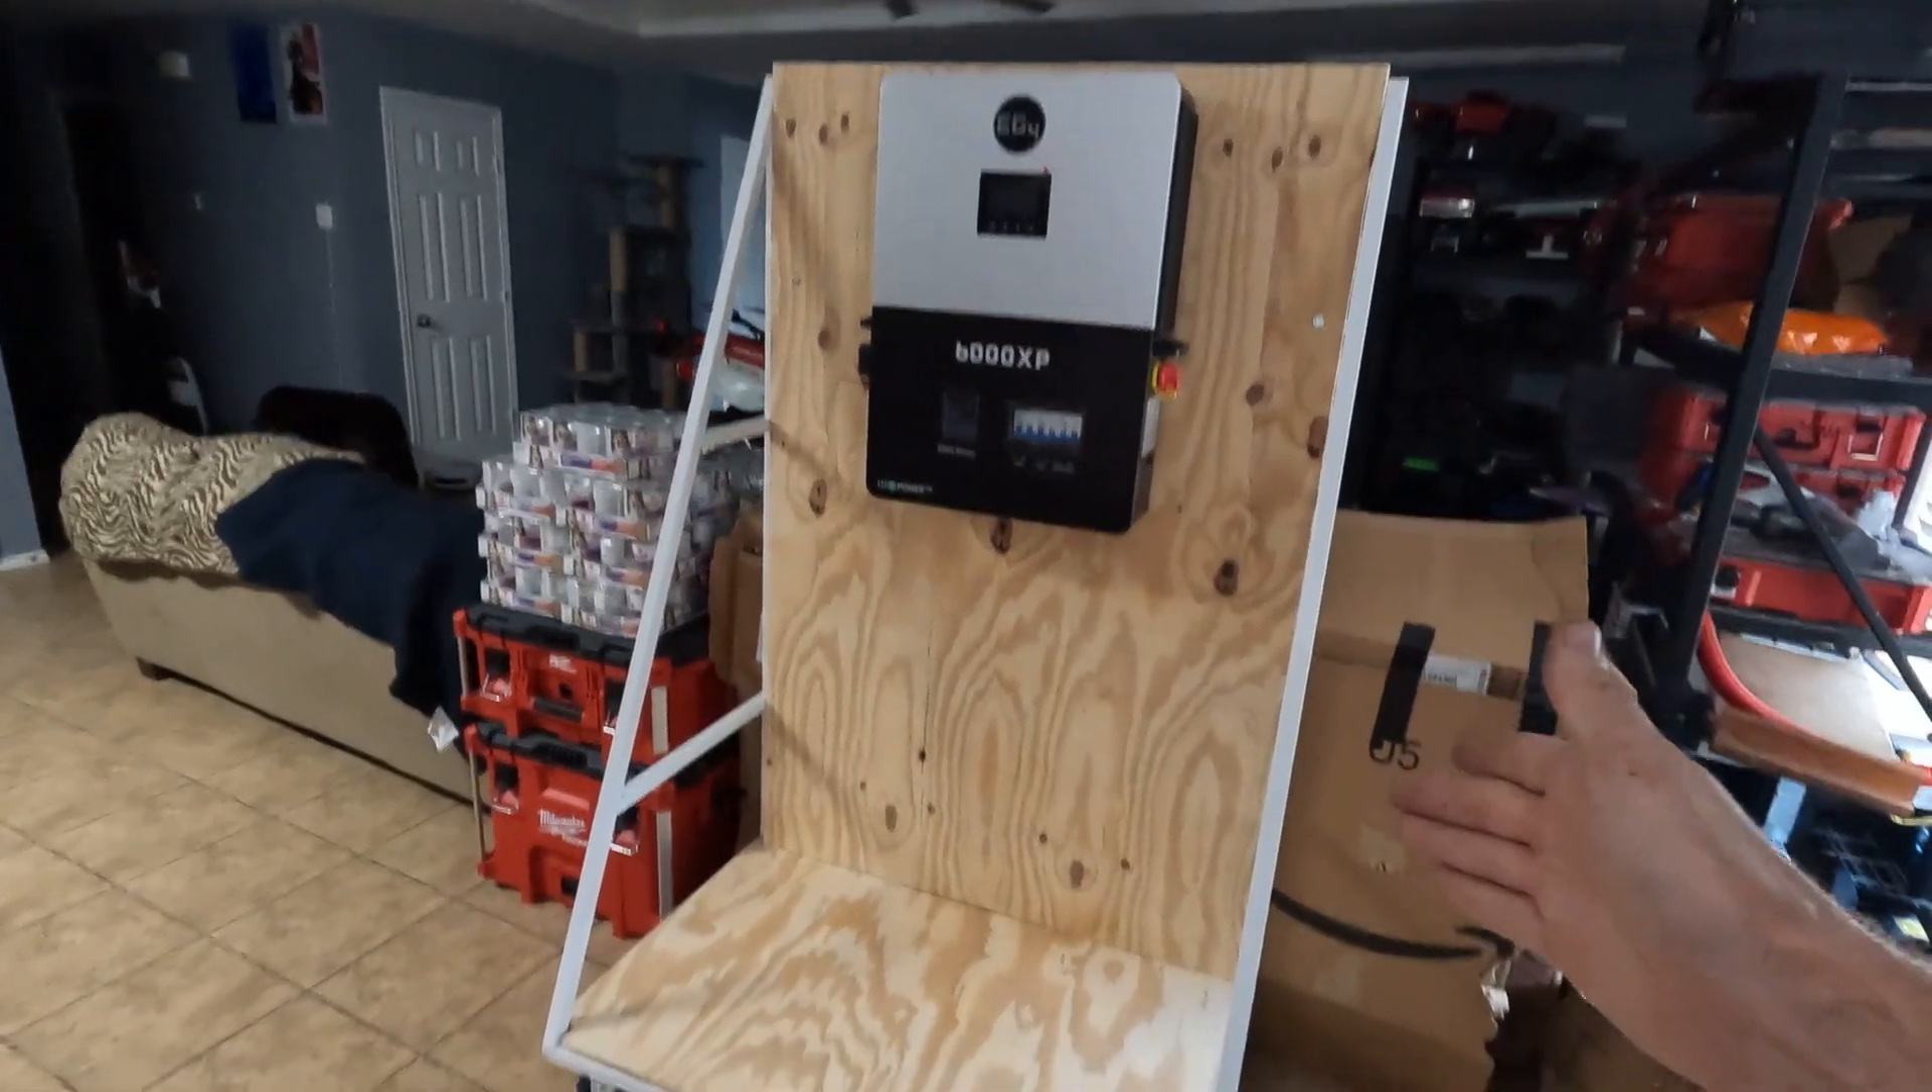The next day we got the wood mounted and done.